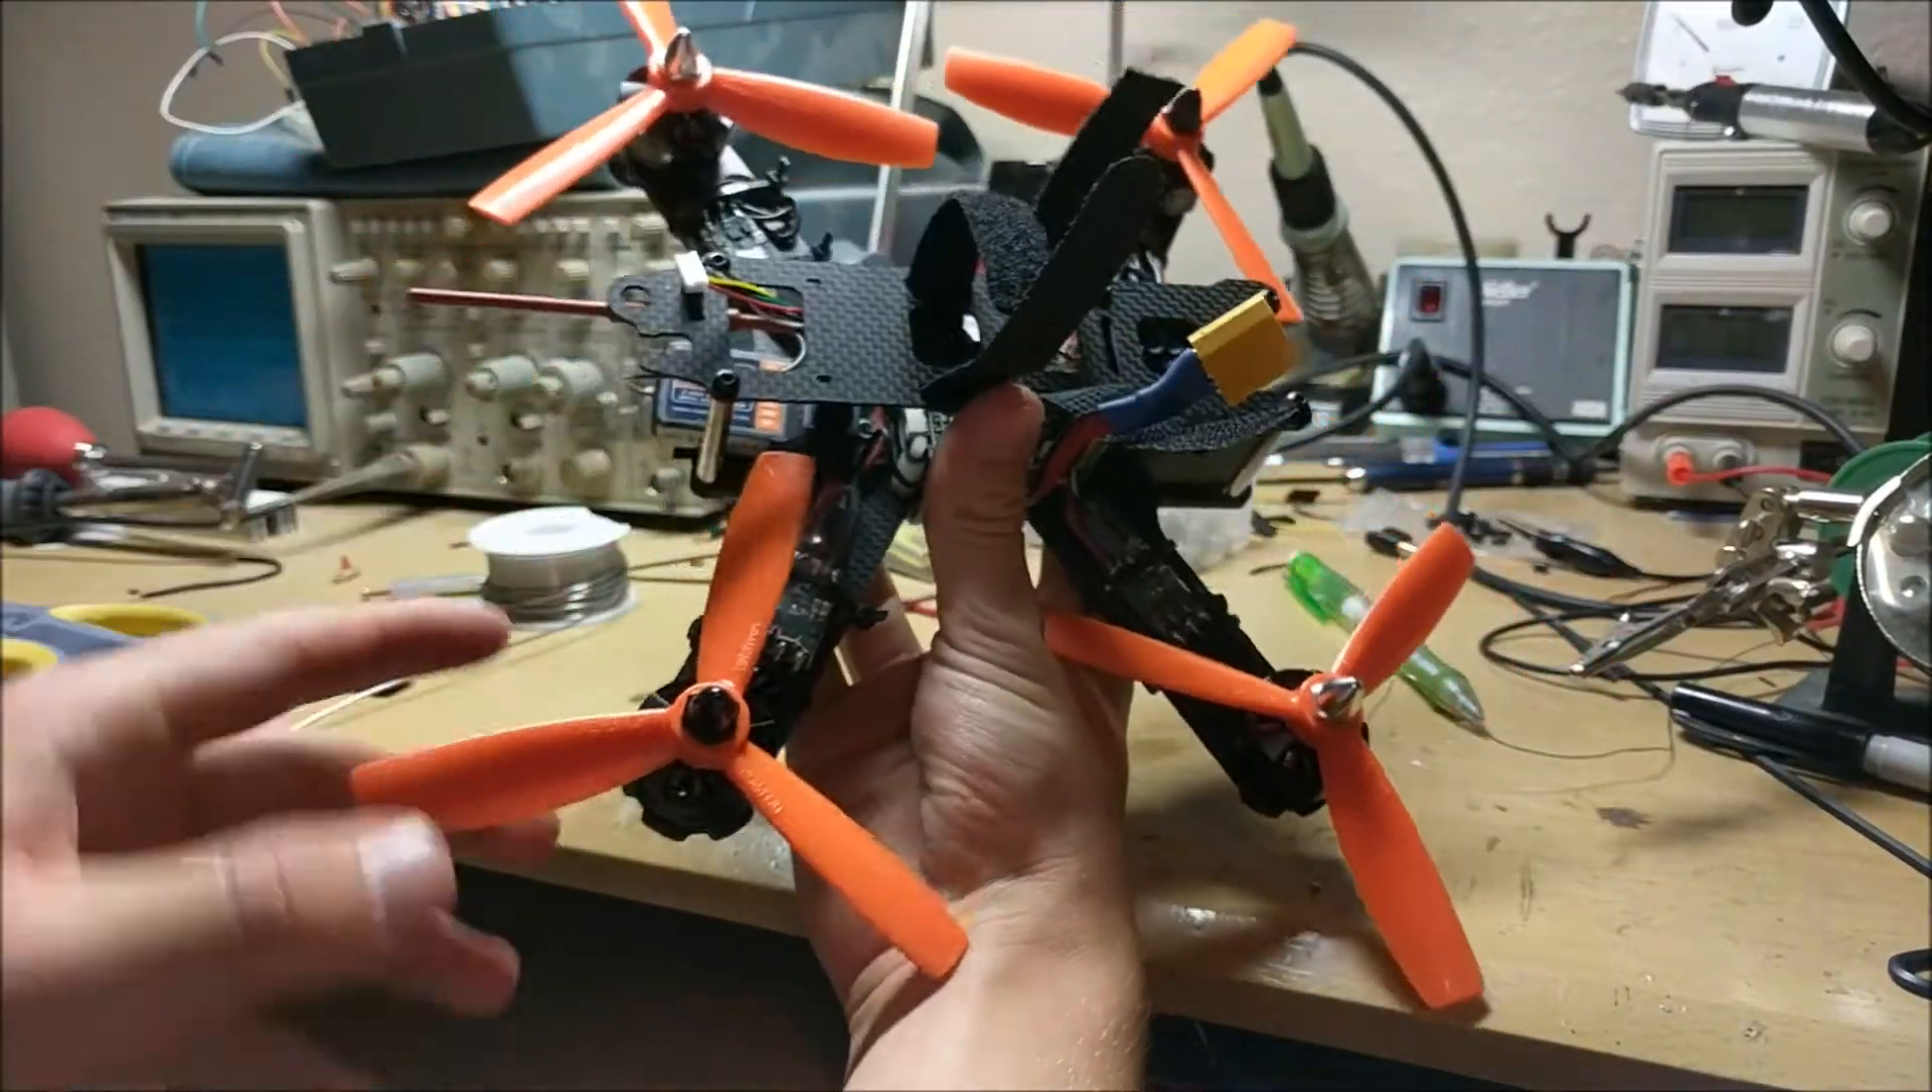I have all the propellers on here and they're all tightened on all the wires are put together.